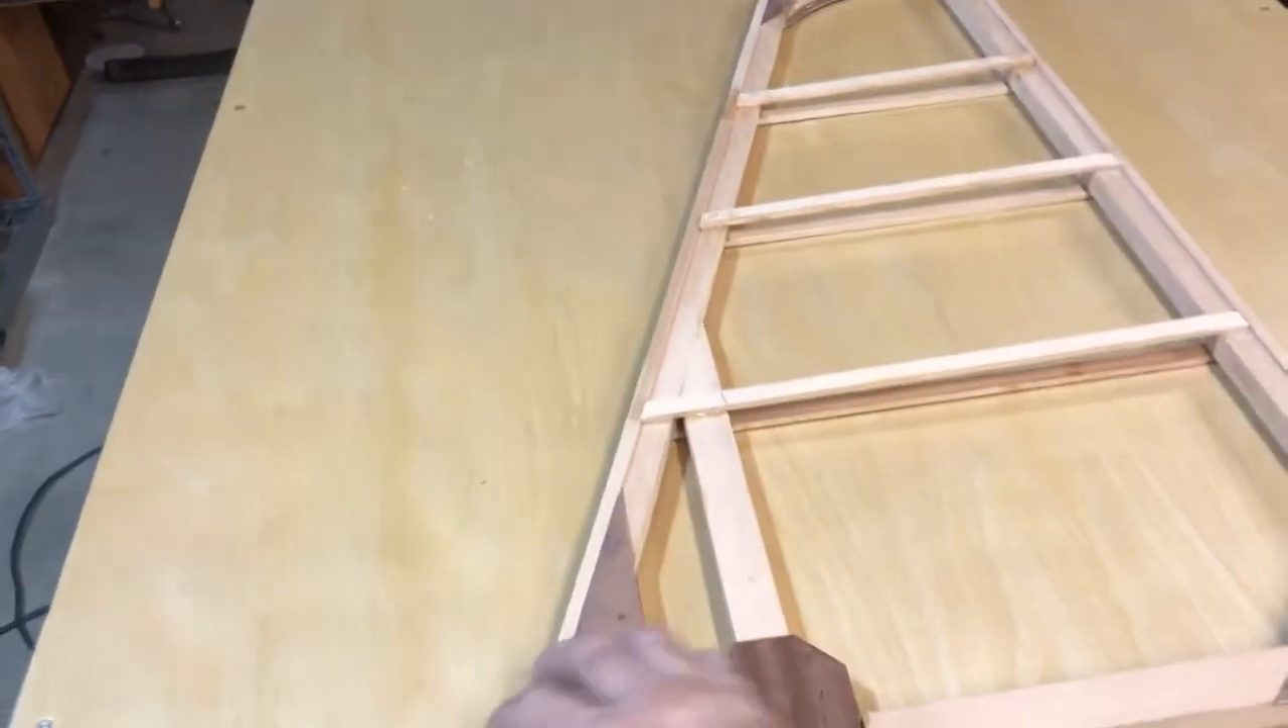A semi-completed vertical stab. The clamps are off.